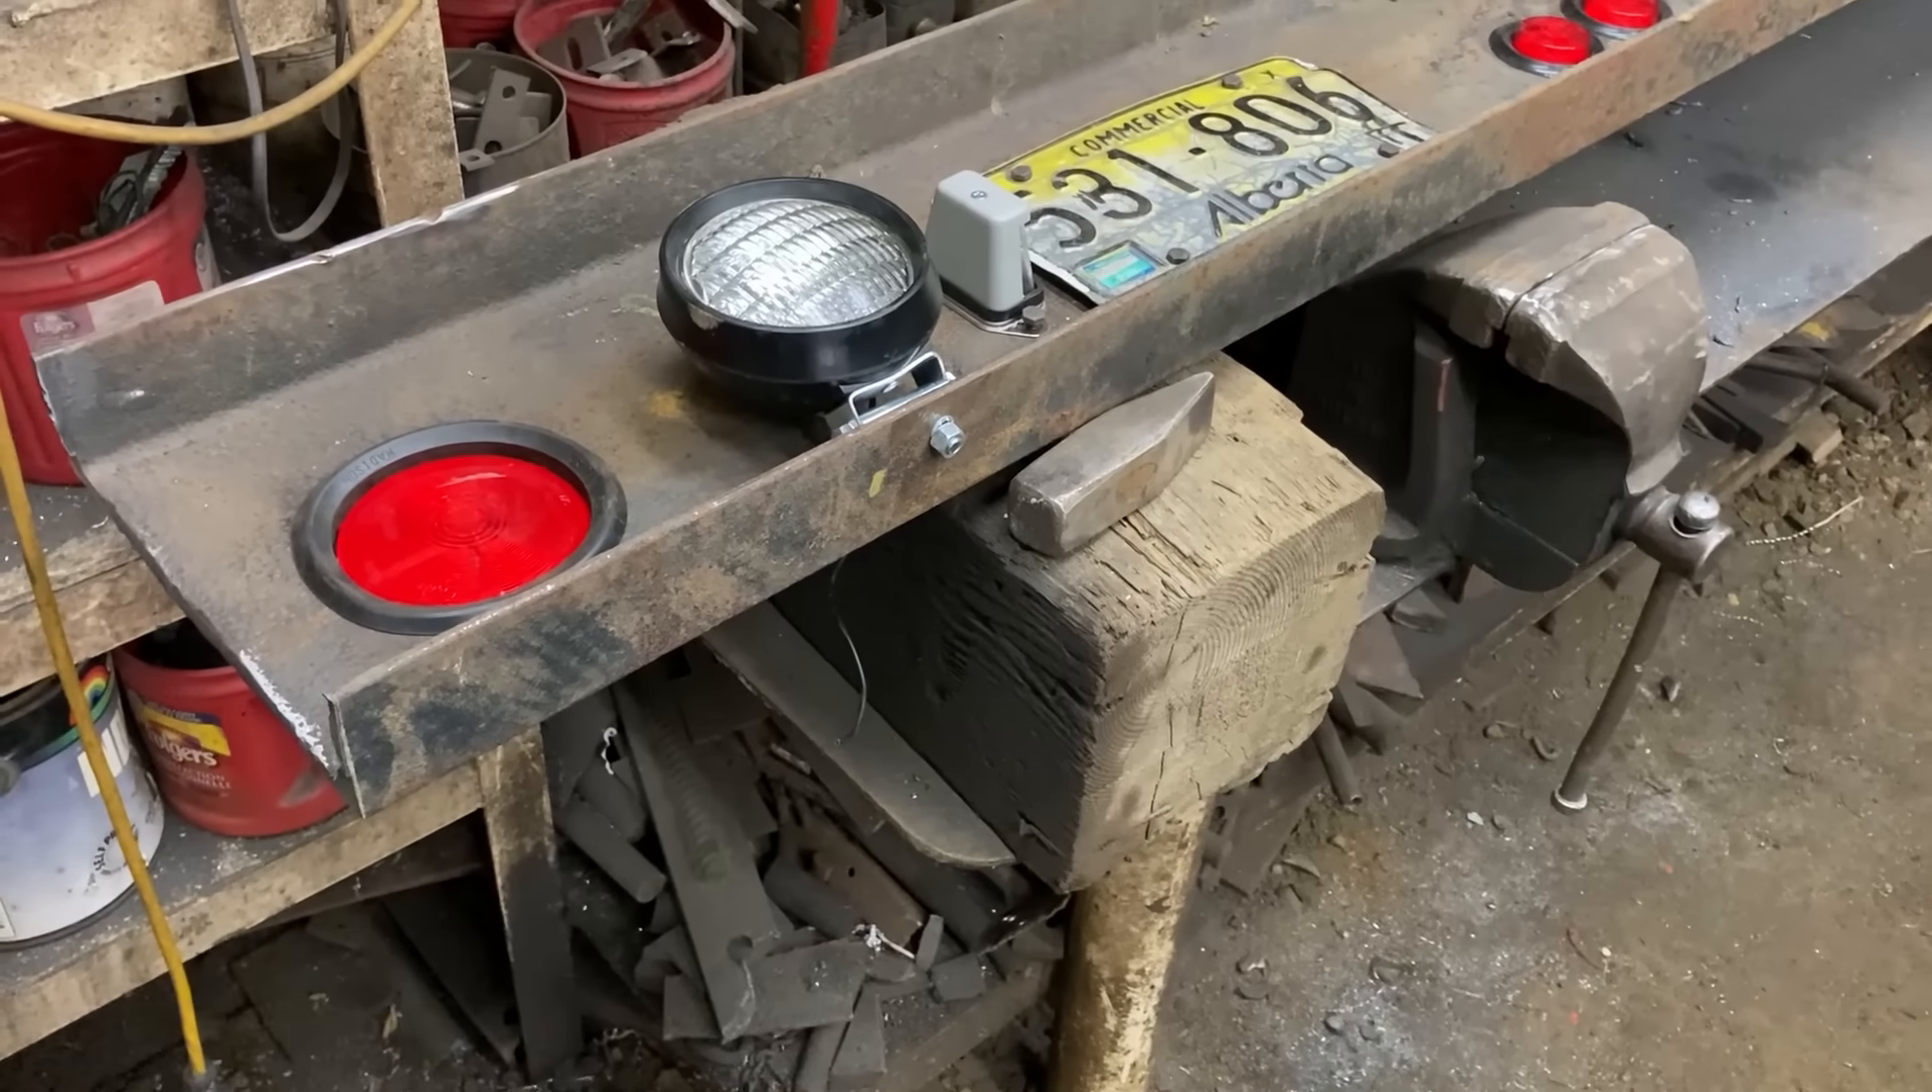All right so I got the 38 GMC service bumper service box bumper assembled.